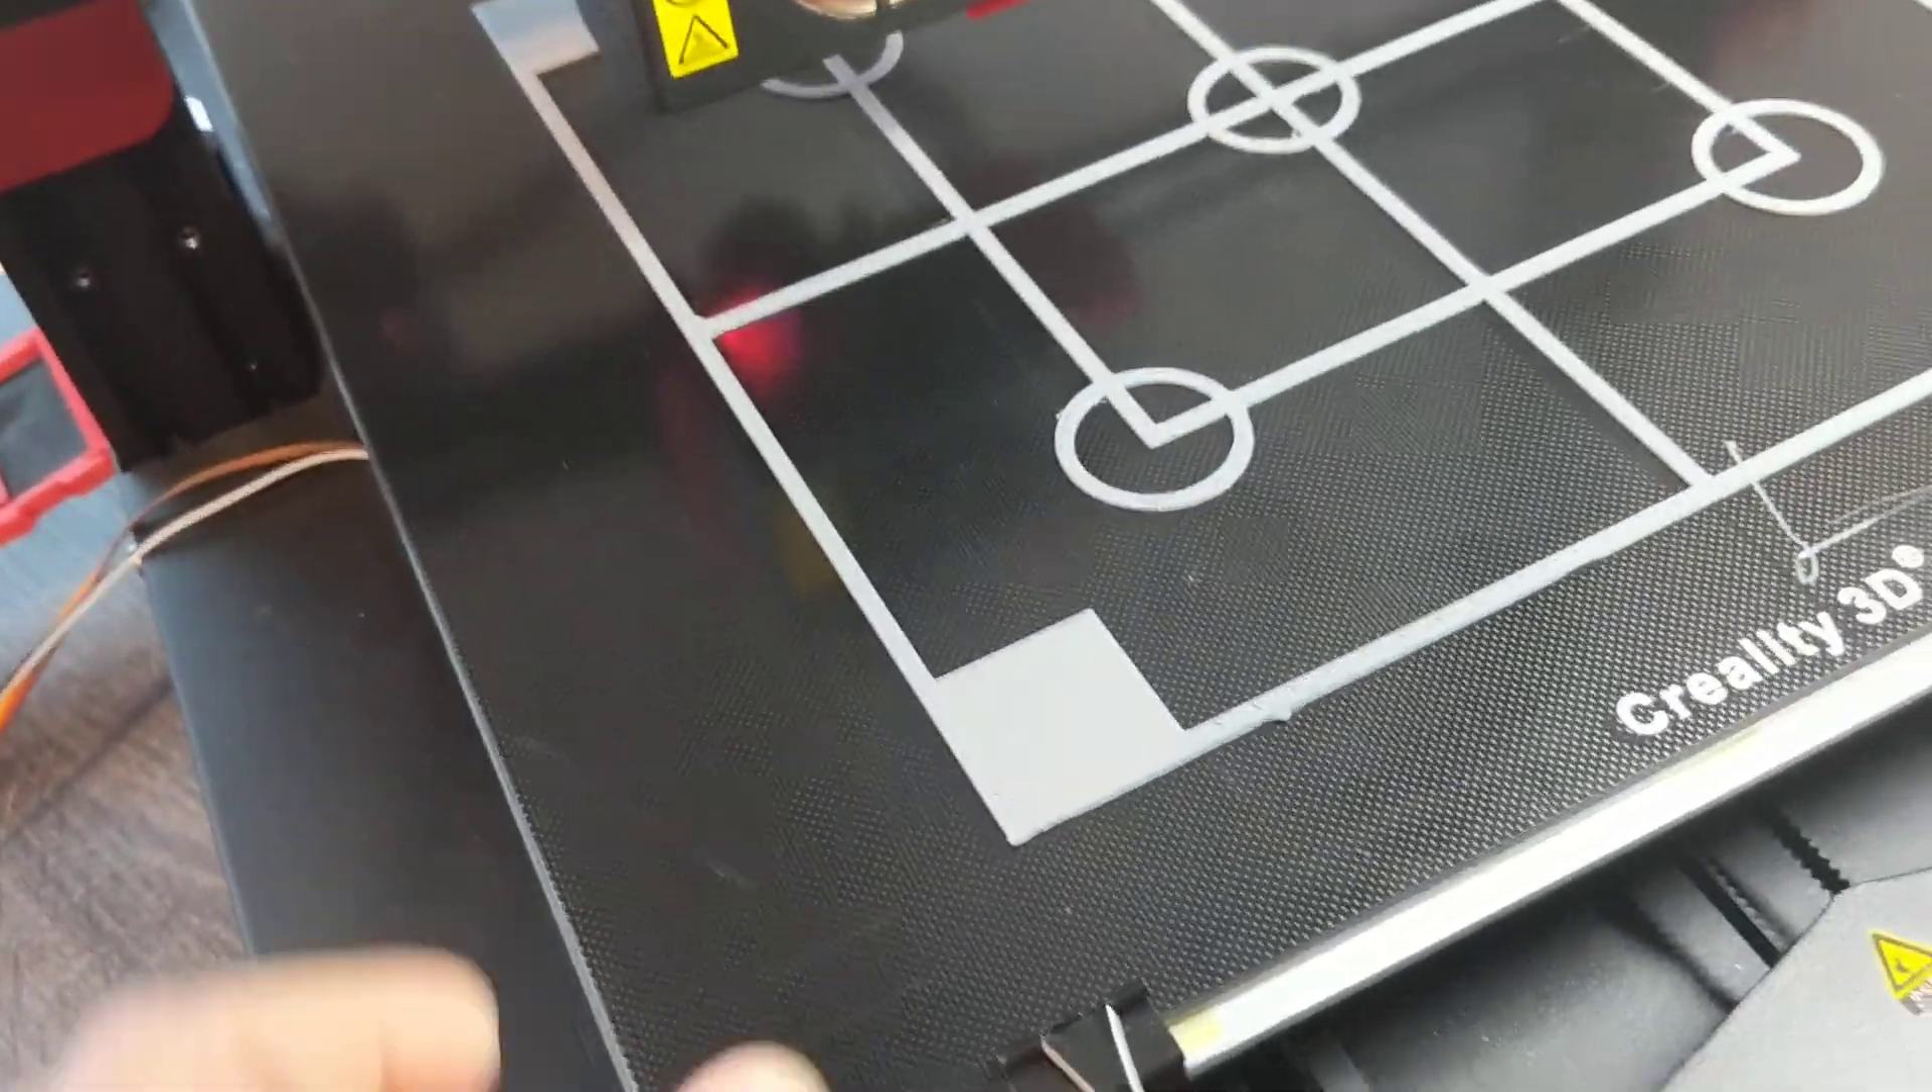Ensuite, j'ai installé ce nouveau plateau qui est fait par Creality.